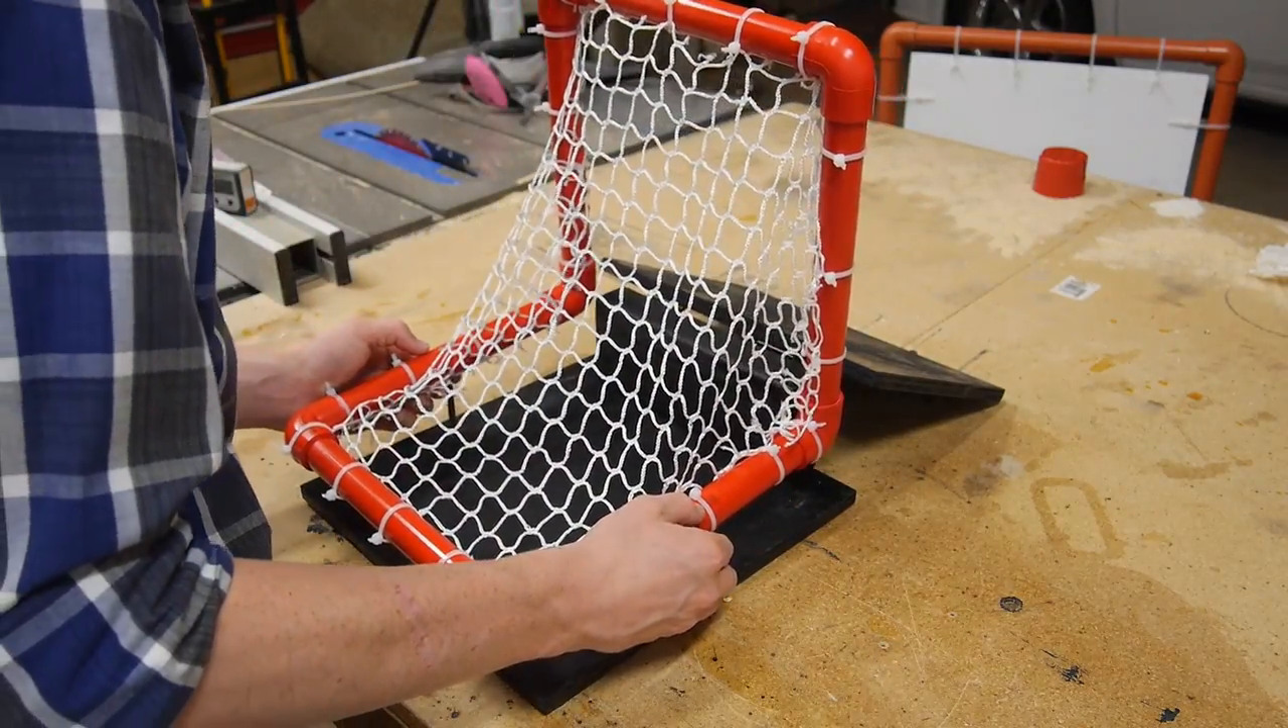Now I have the net all strung on here.